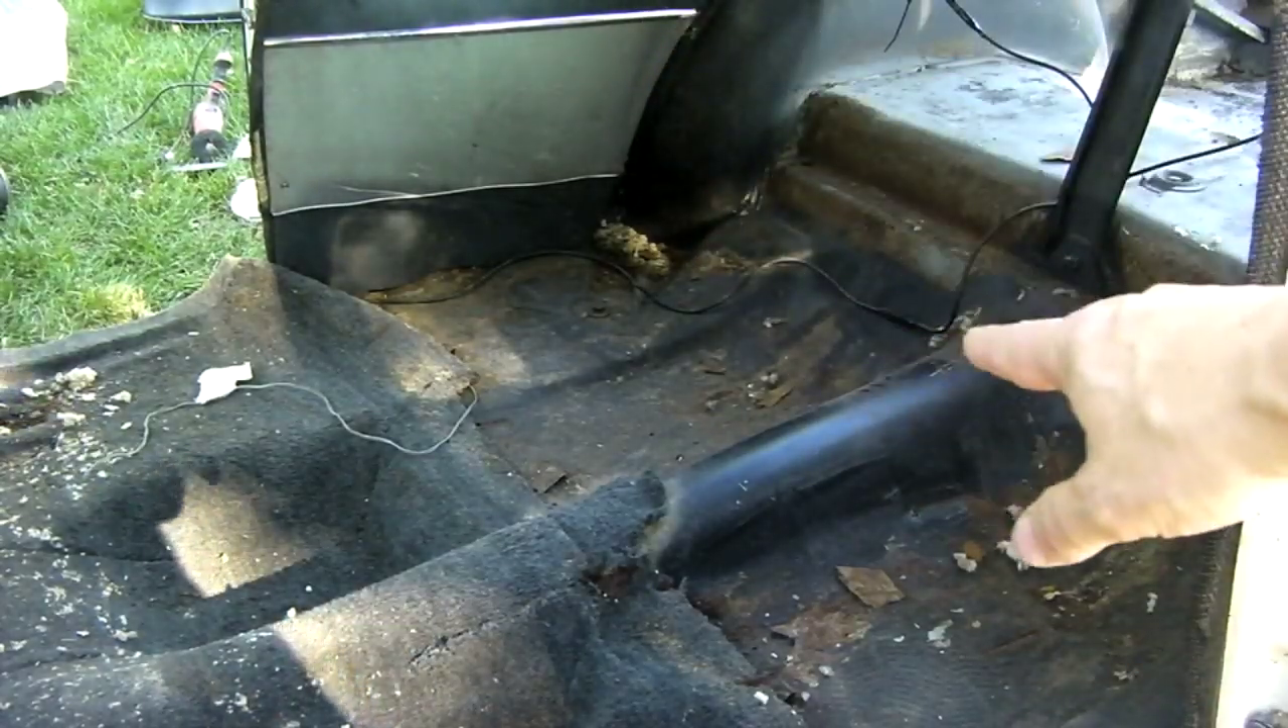I've got all of the back seat and all of that stuff out.